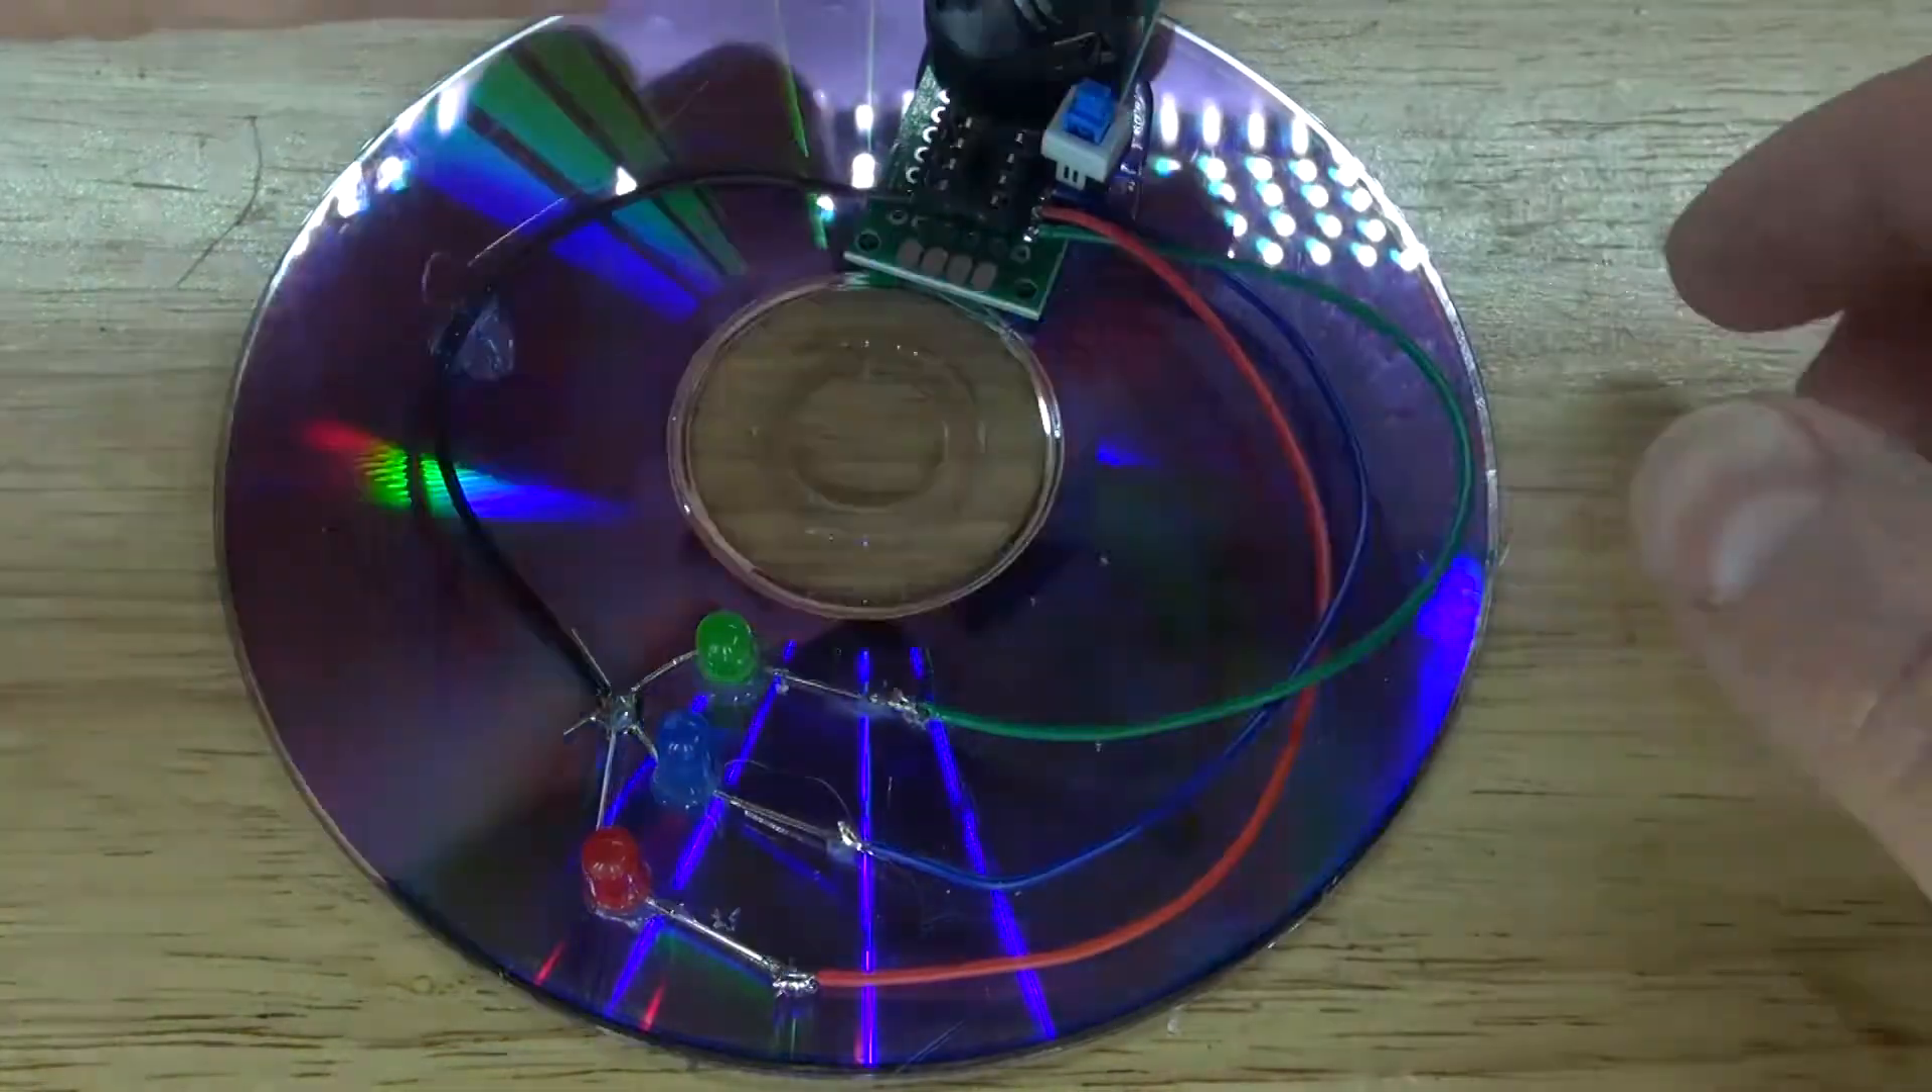The LEDs are now connected to the circuit.